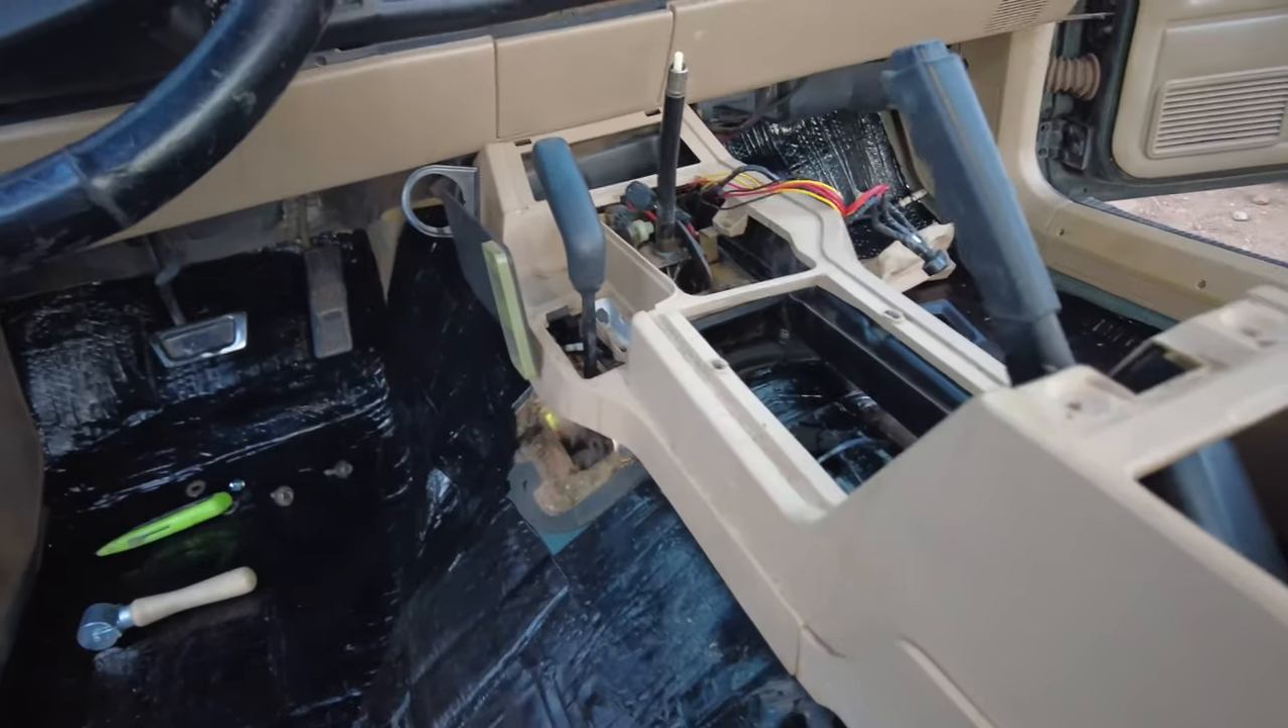Most of the center console is in i just have to uh put in all the gauges.